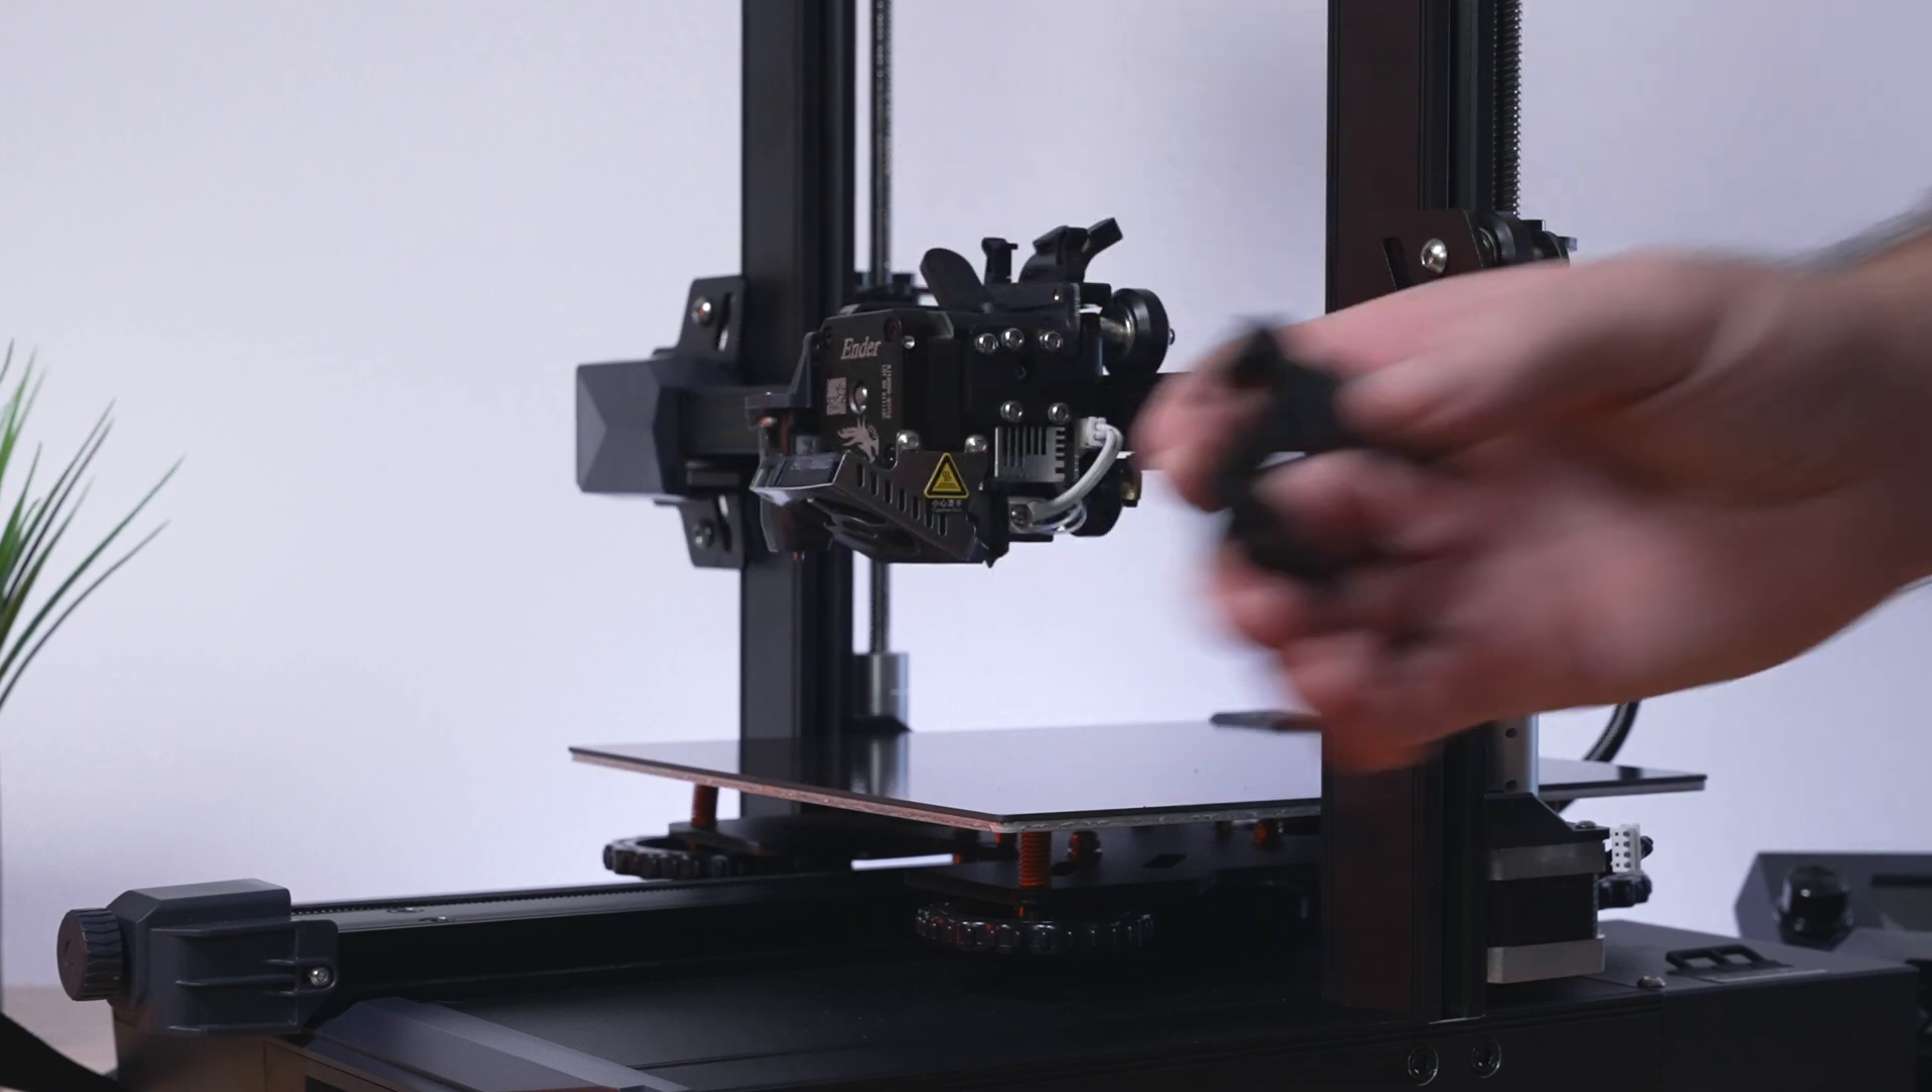Now our hot end assembly is connected to the cradle on the x -axis.